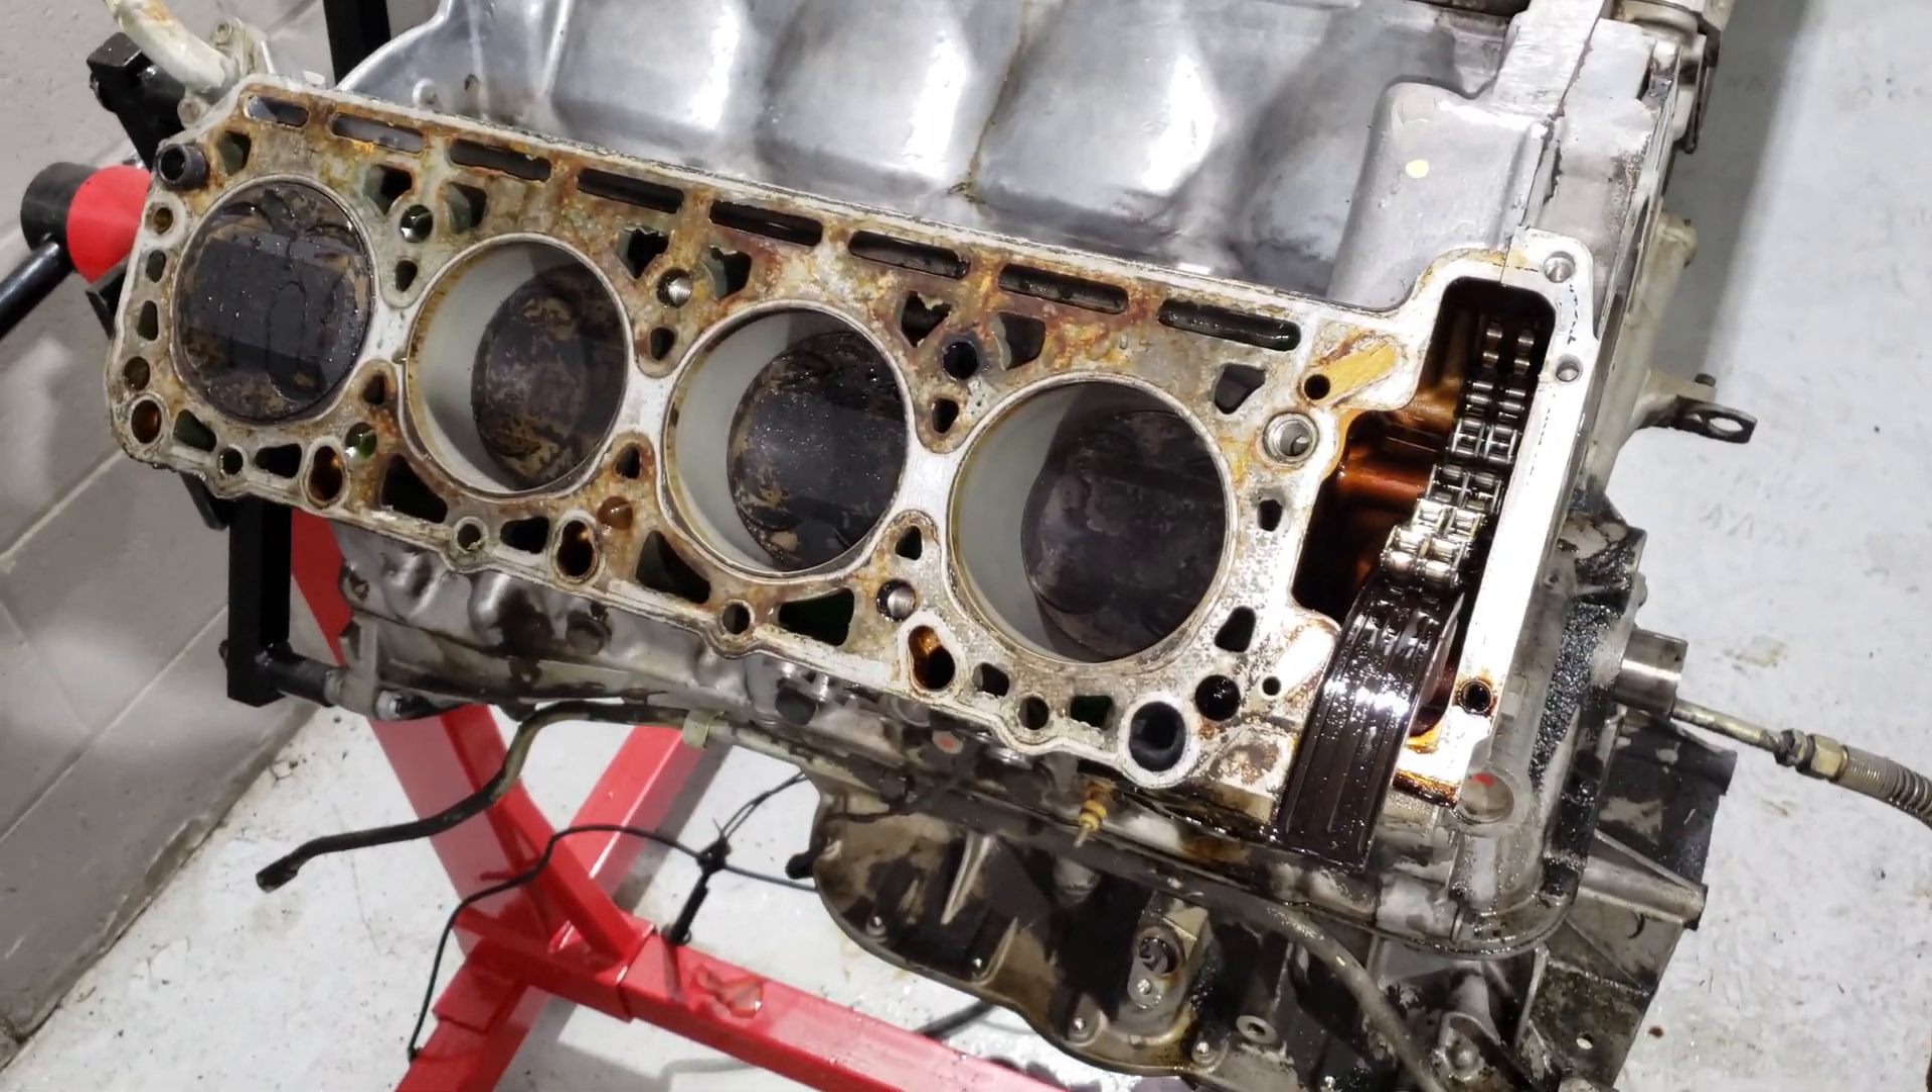Well, here we are. Passenger side cylinder head off.